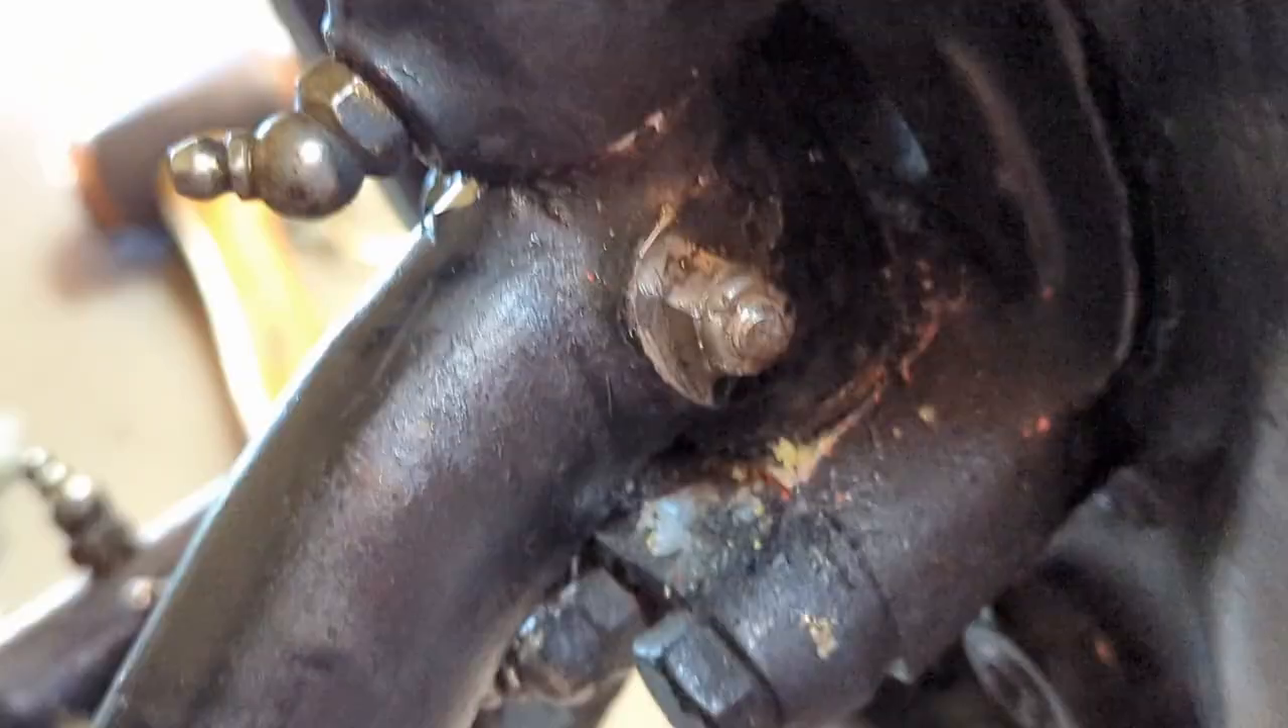There's the nut in place on the front of the axle.